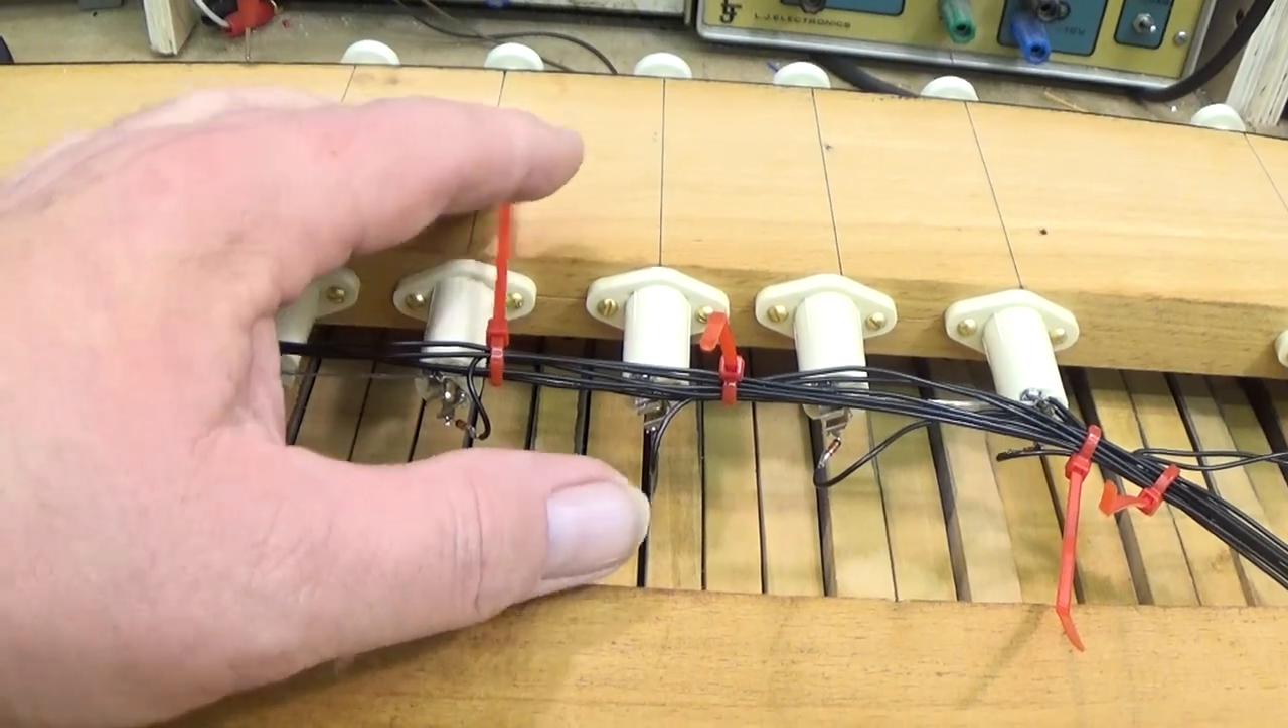So I've got the zip ties on now holding our cables together and just keeping things roughly where they're supposed to be.